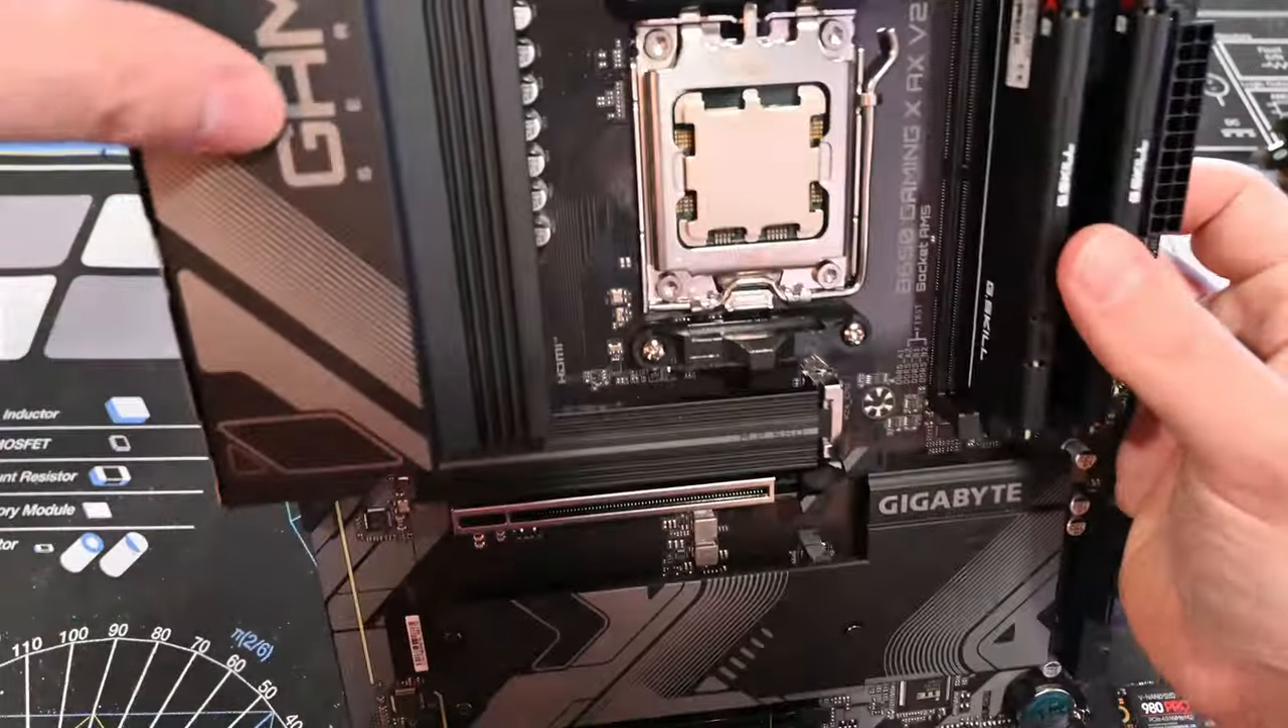We got the CPU and memory in.